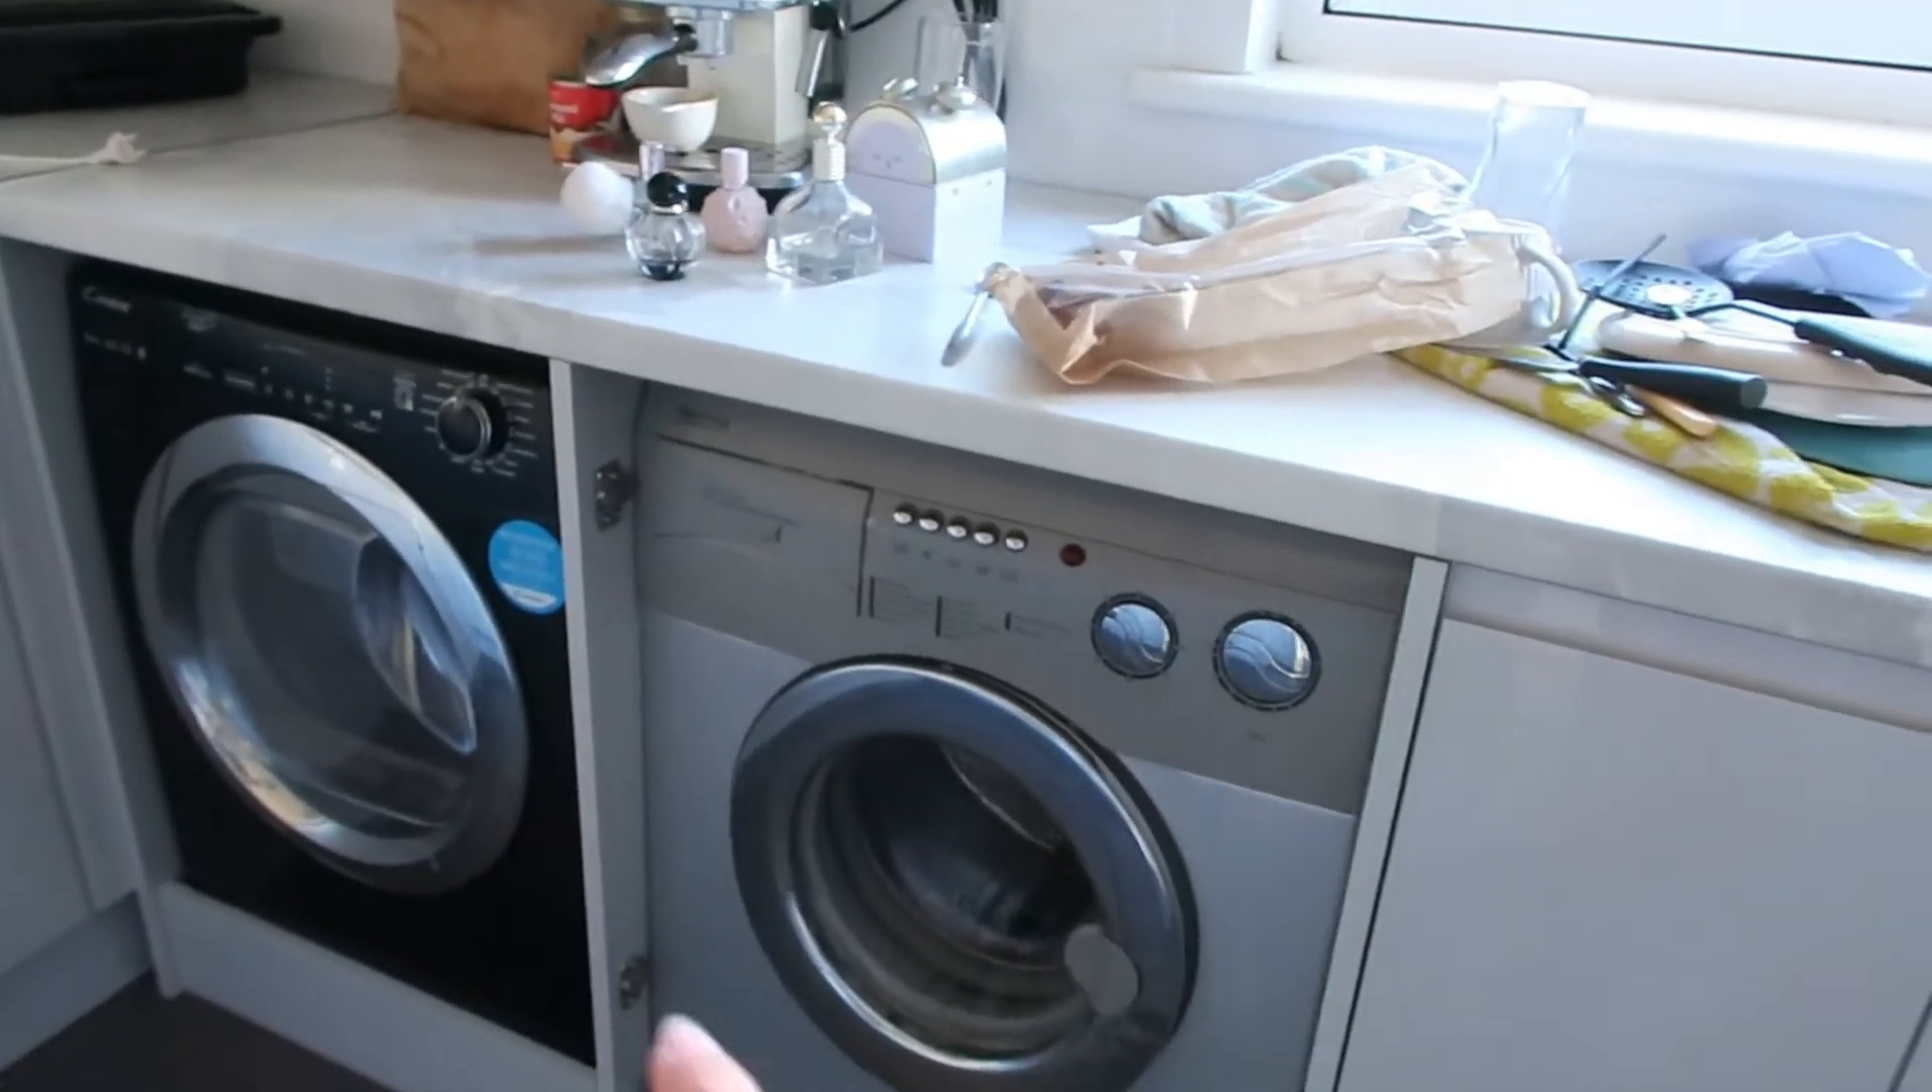A door is missing over there.